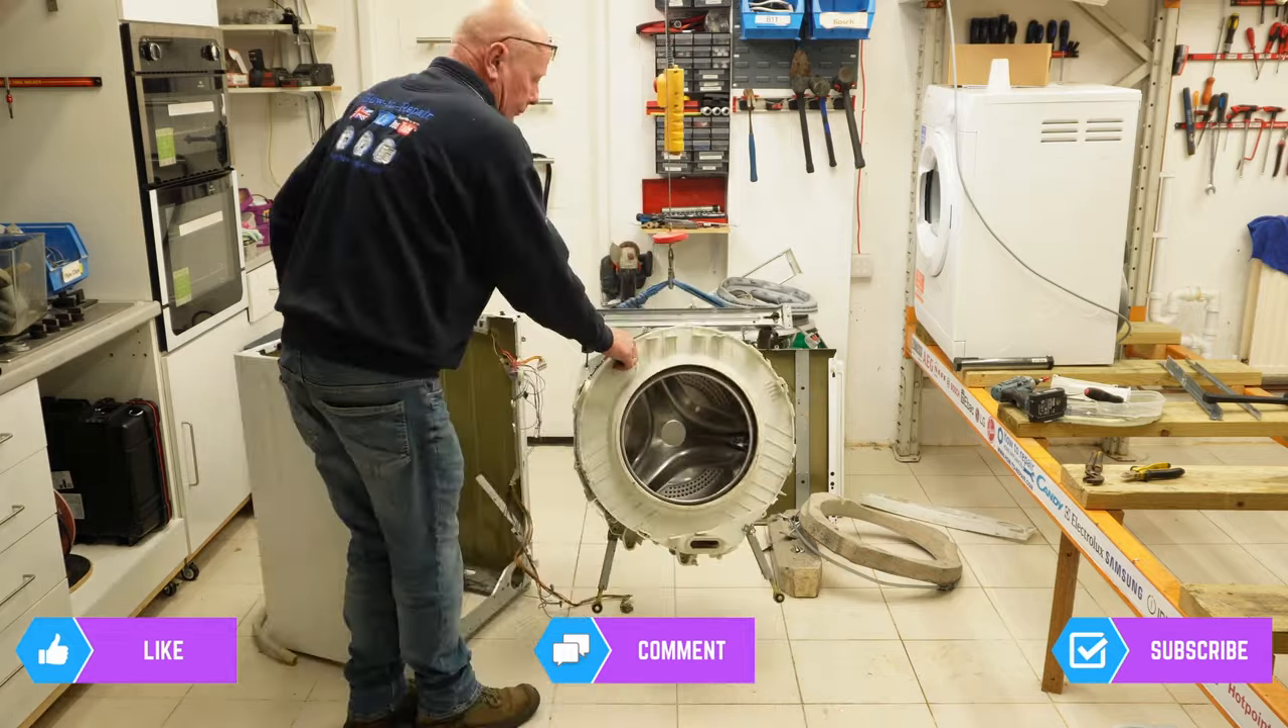That is the drum out of the machine now.